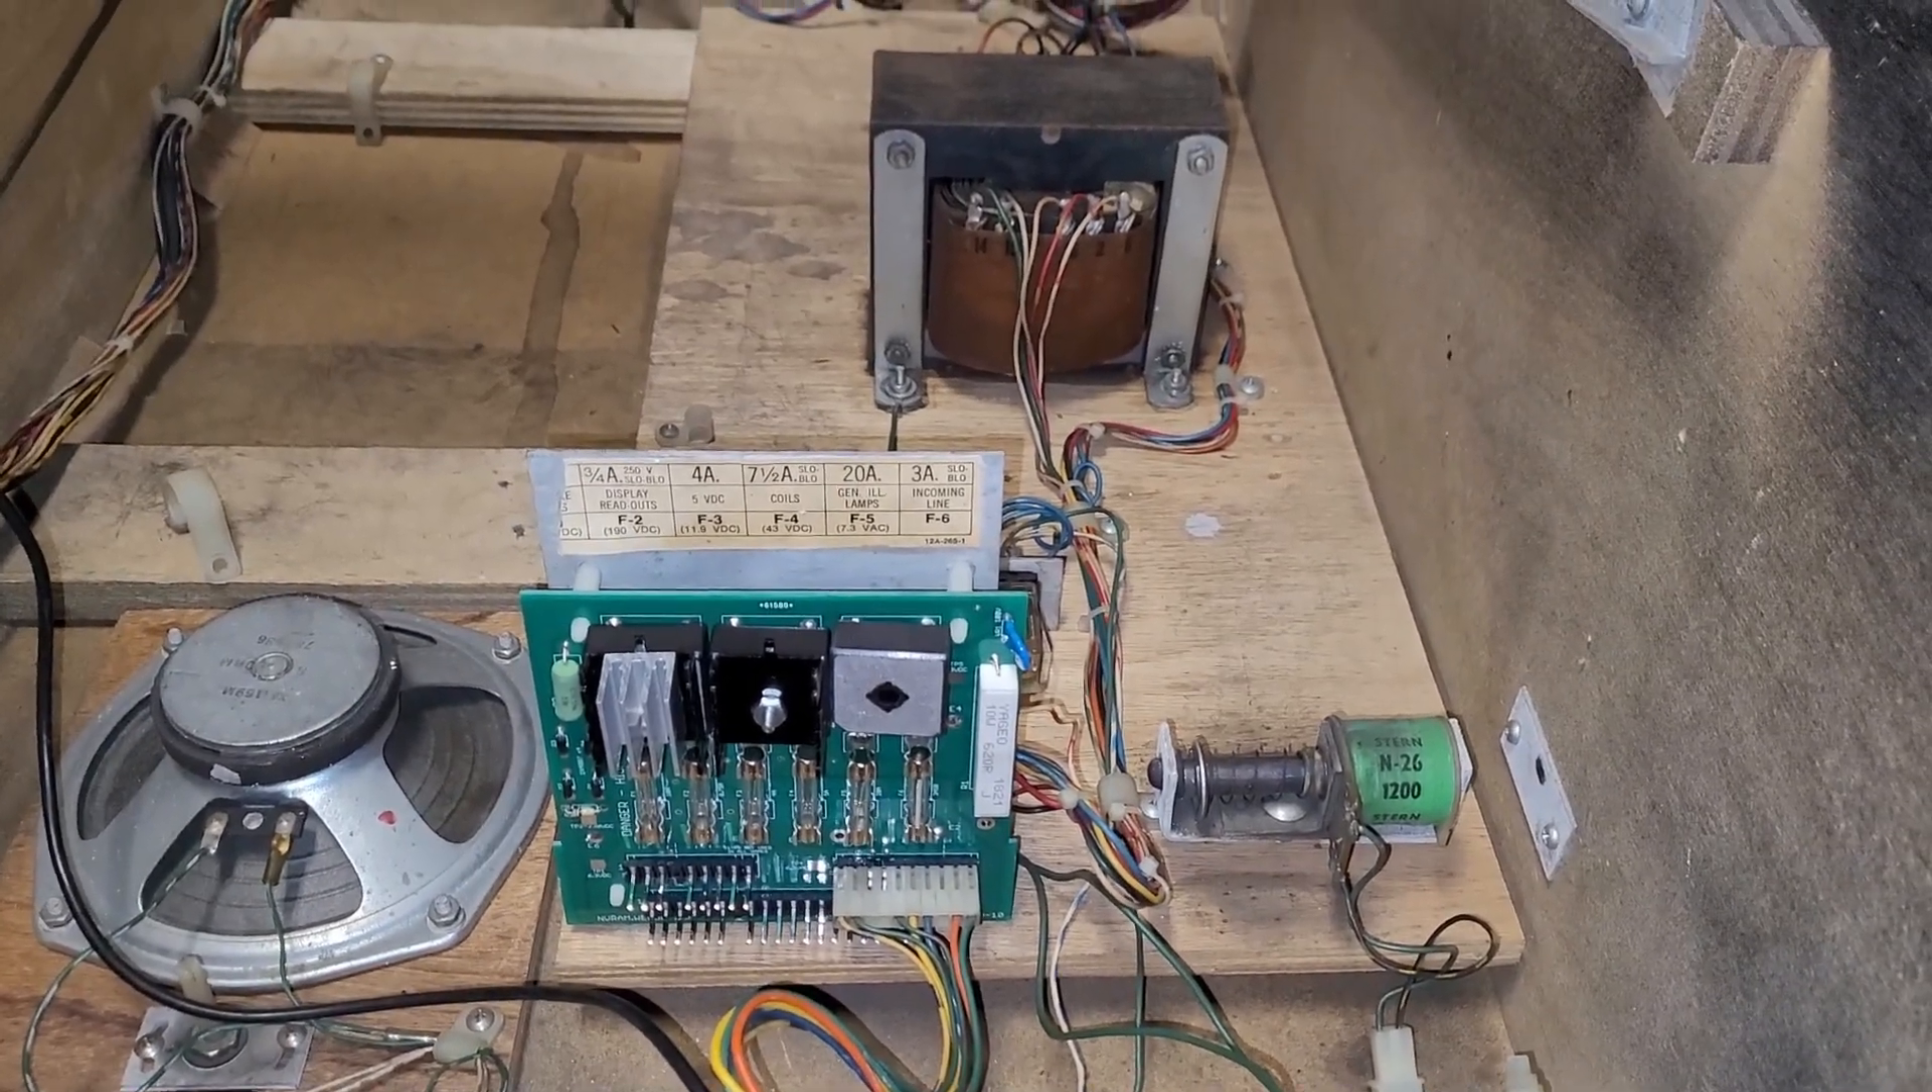New board is installed it's looking good I've got it connected.